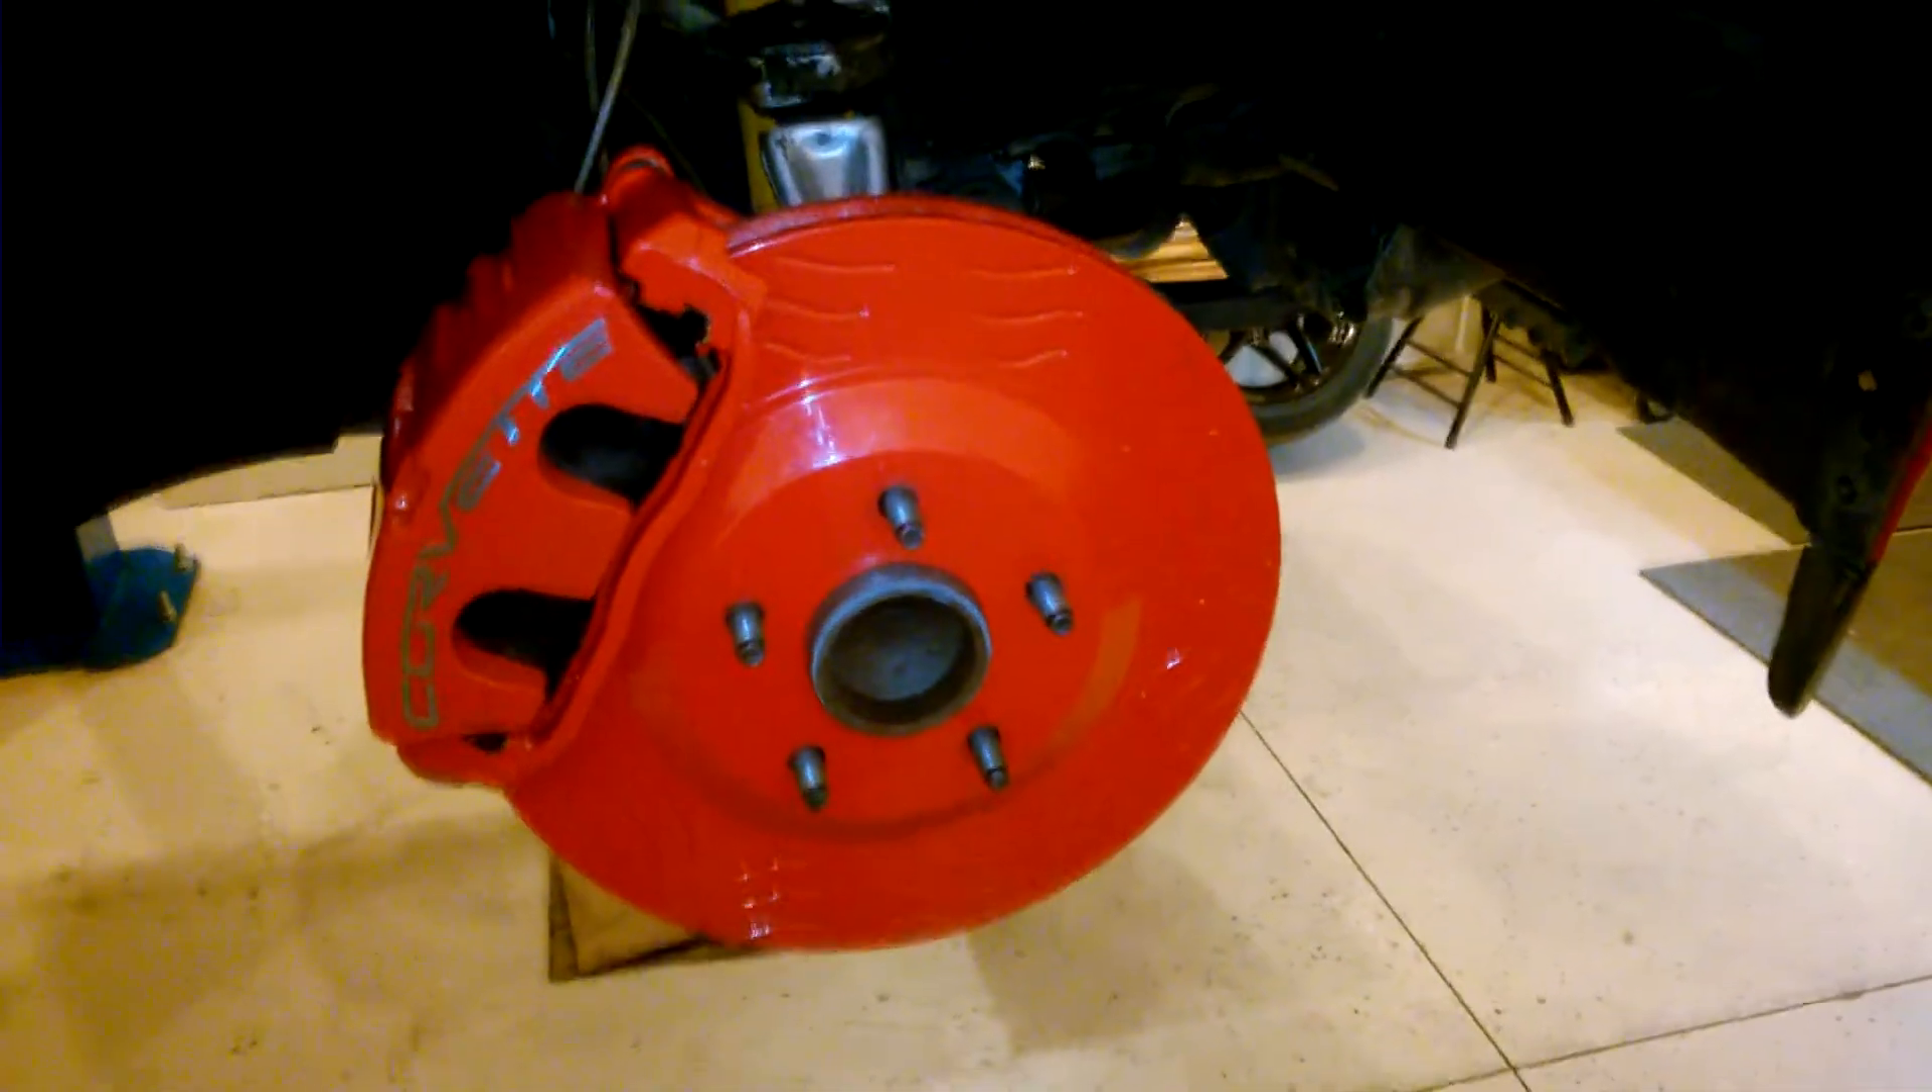Well, right in front of you here, this is a C6 brake conversion that I've done on a C4 Corvette, which is my 1990 Corvette.